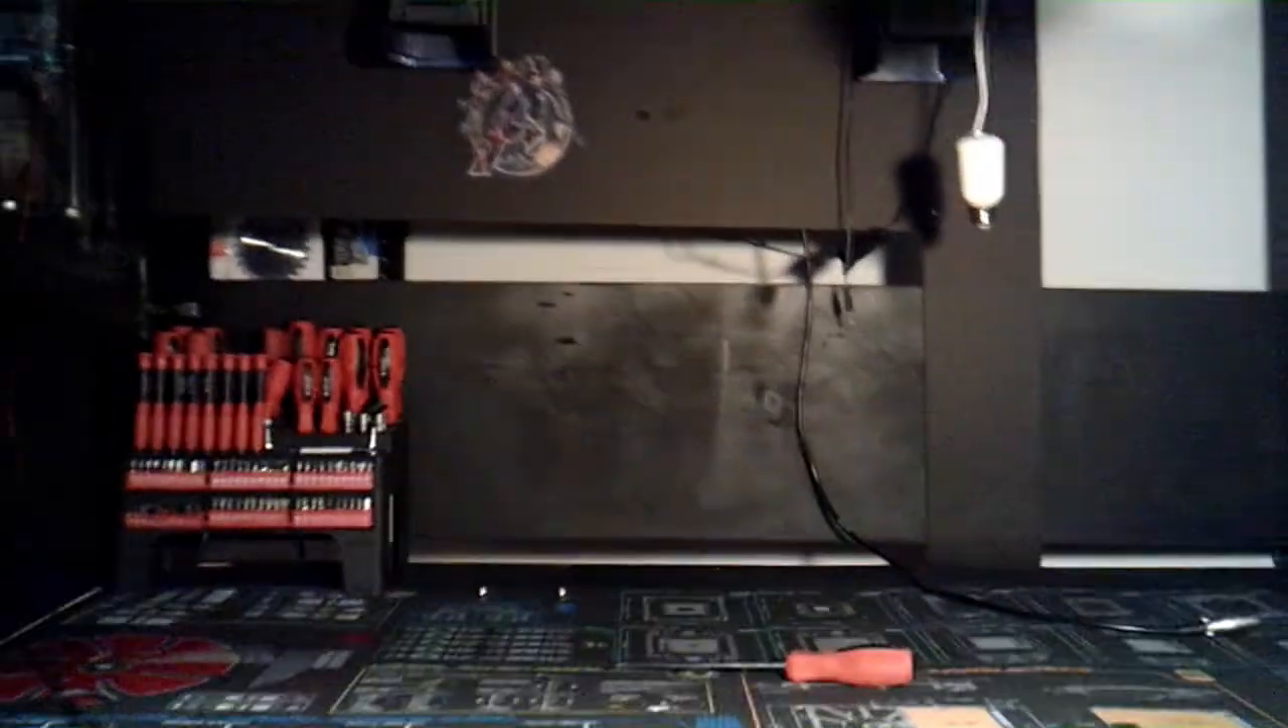Finally, you see I got the backboard installed. Y 'all can see that big black board right there.